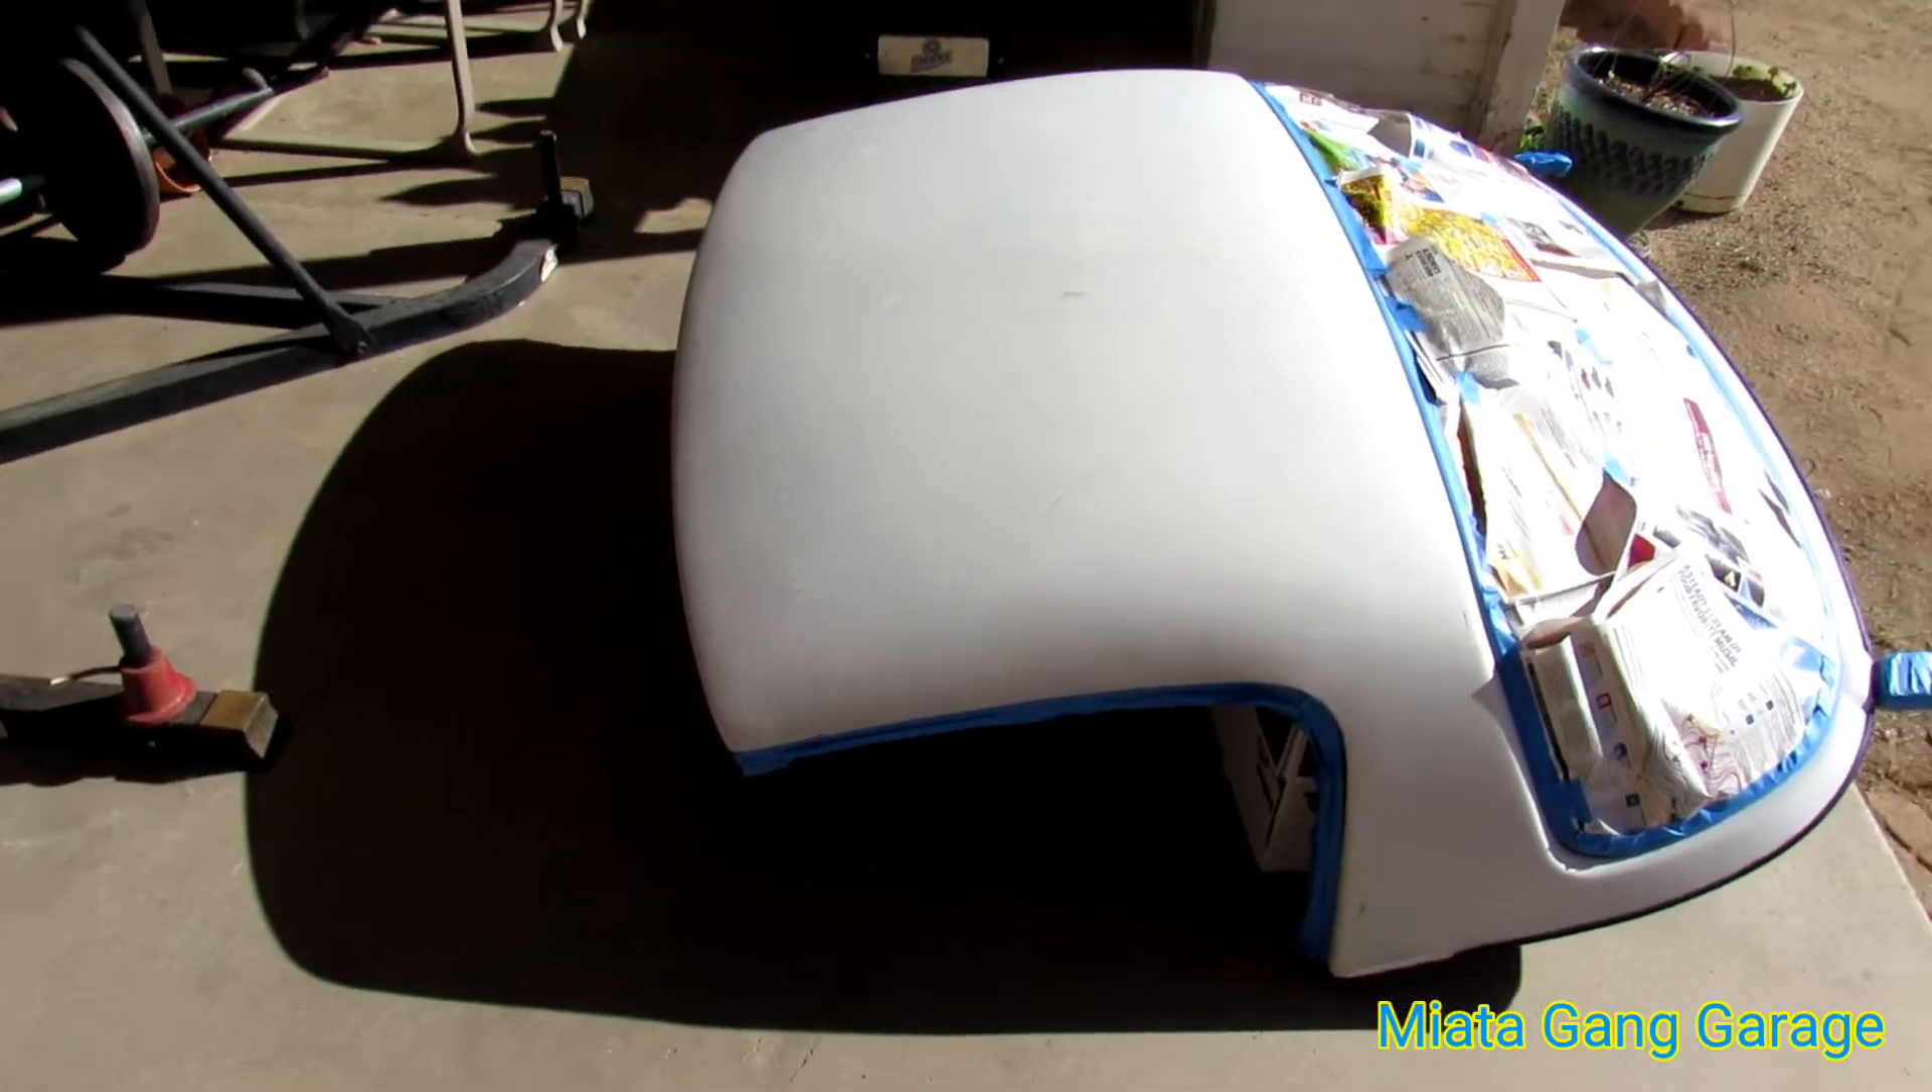So, we got the hardtop off.